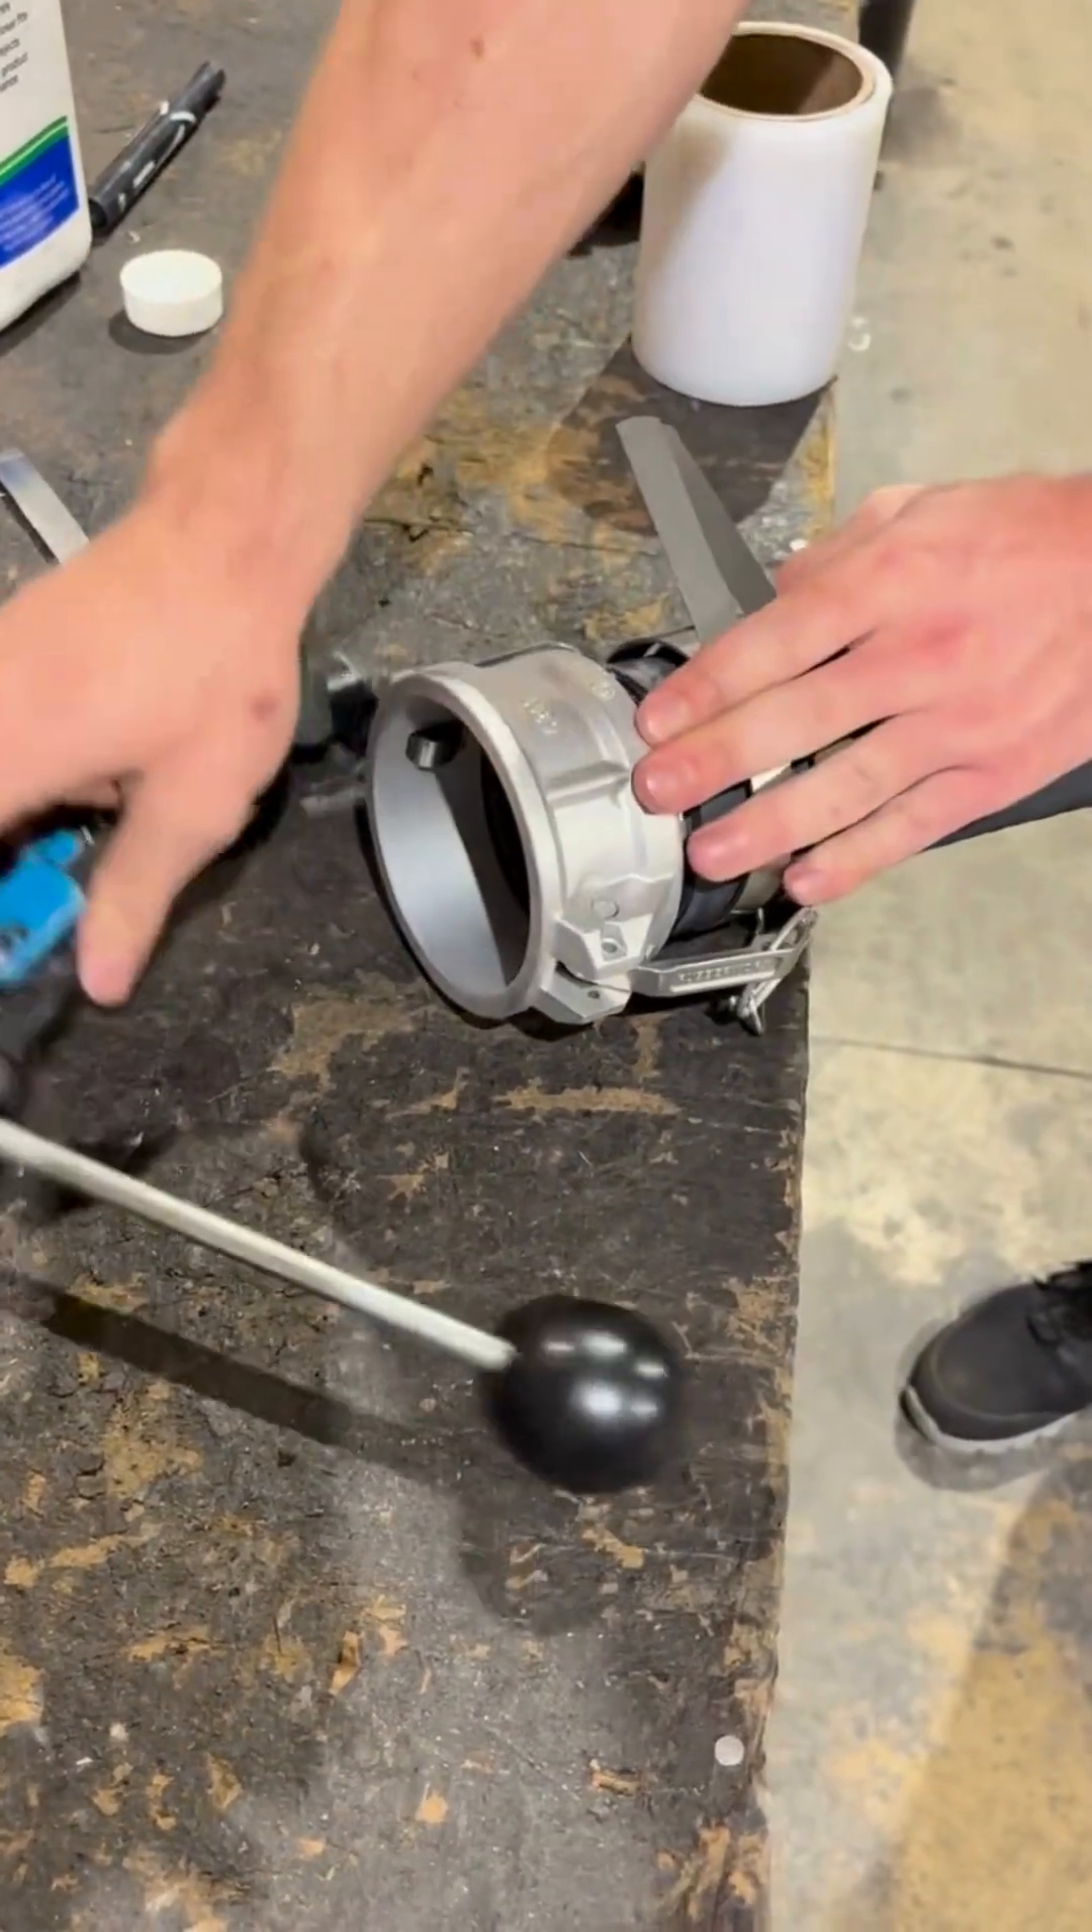With the hose end in place, we're ready to secure the clamps.